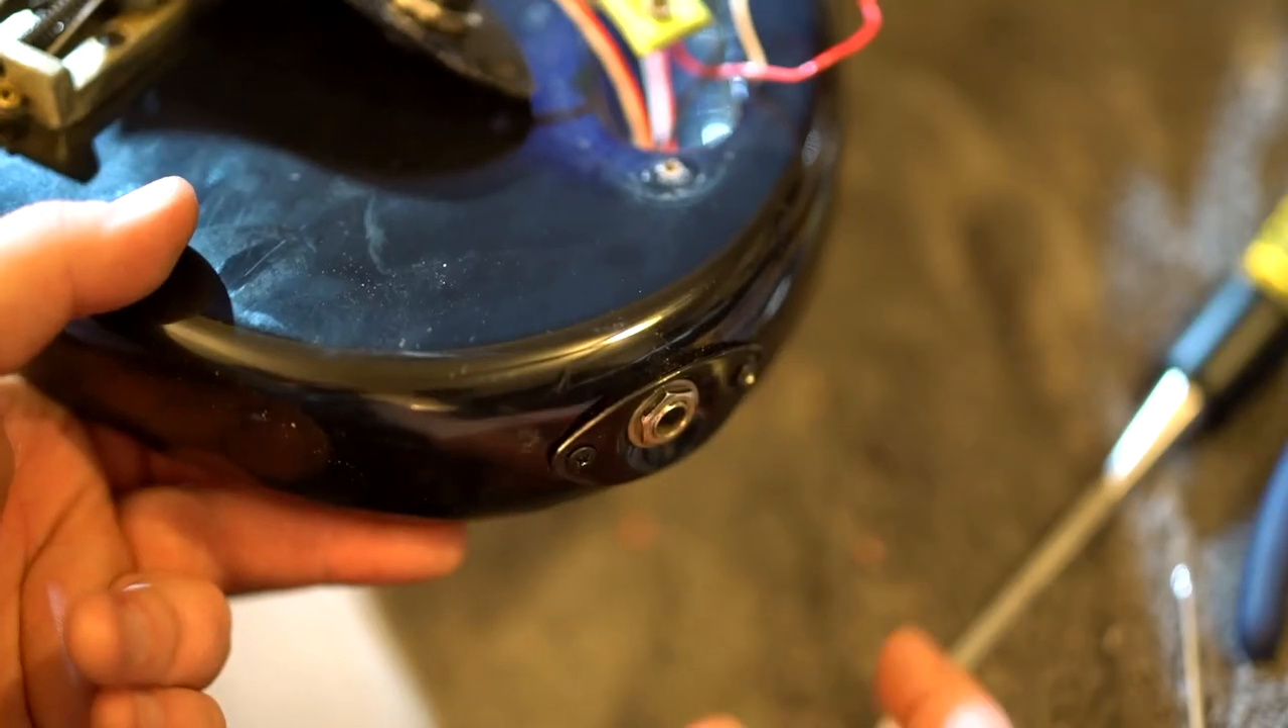Okay took a bit of doing but we got our jack in place.